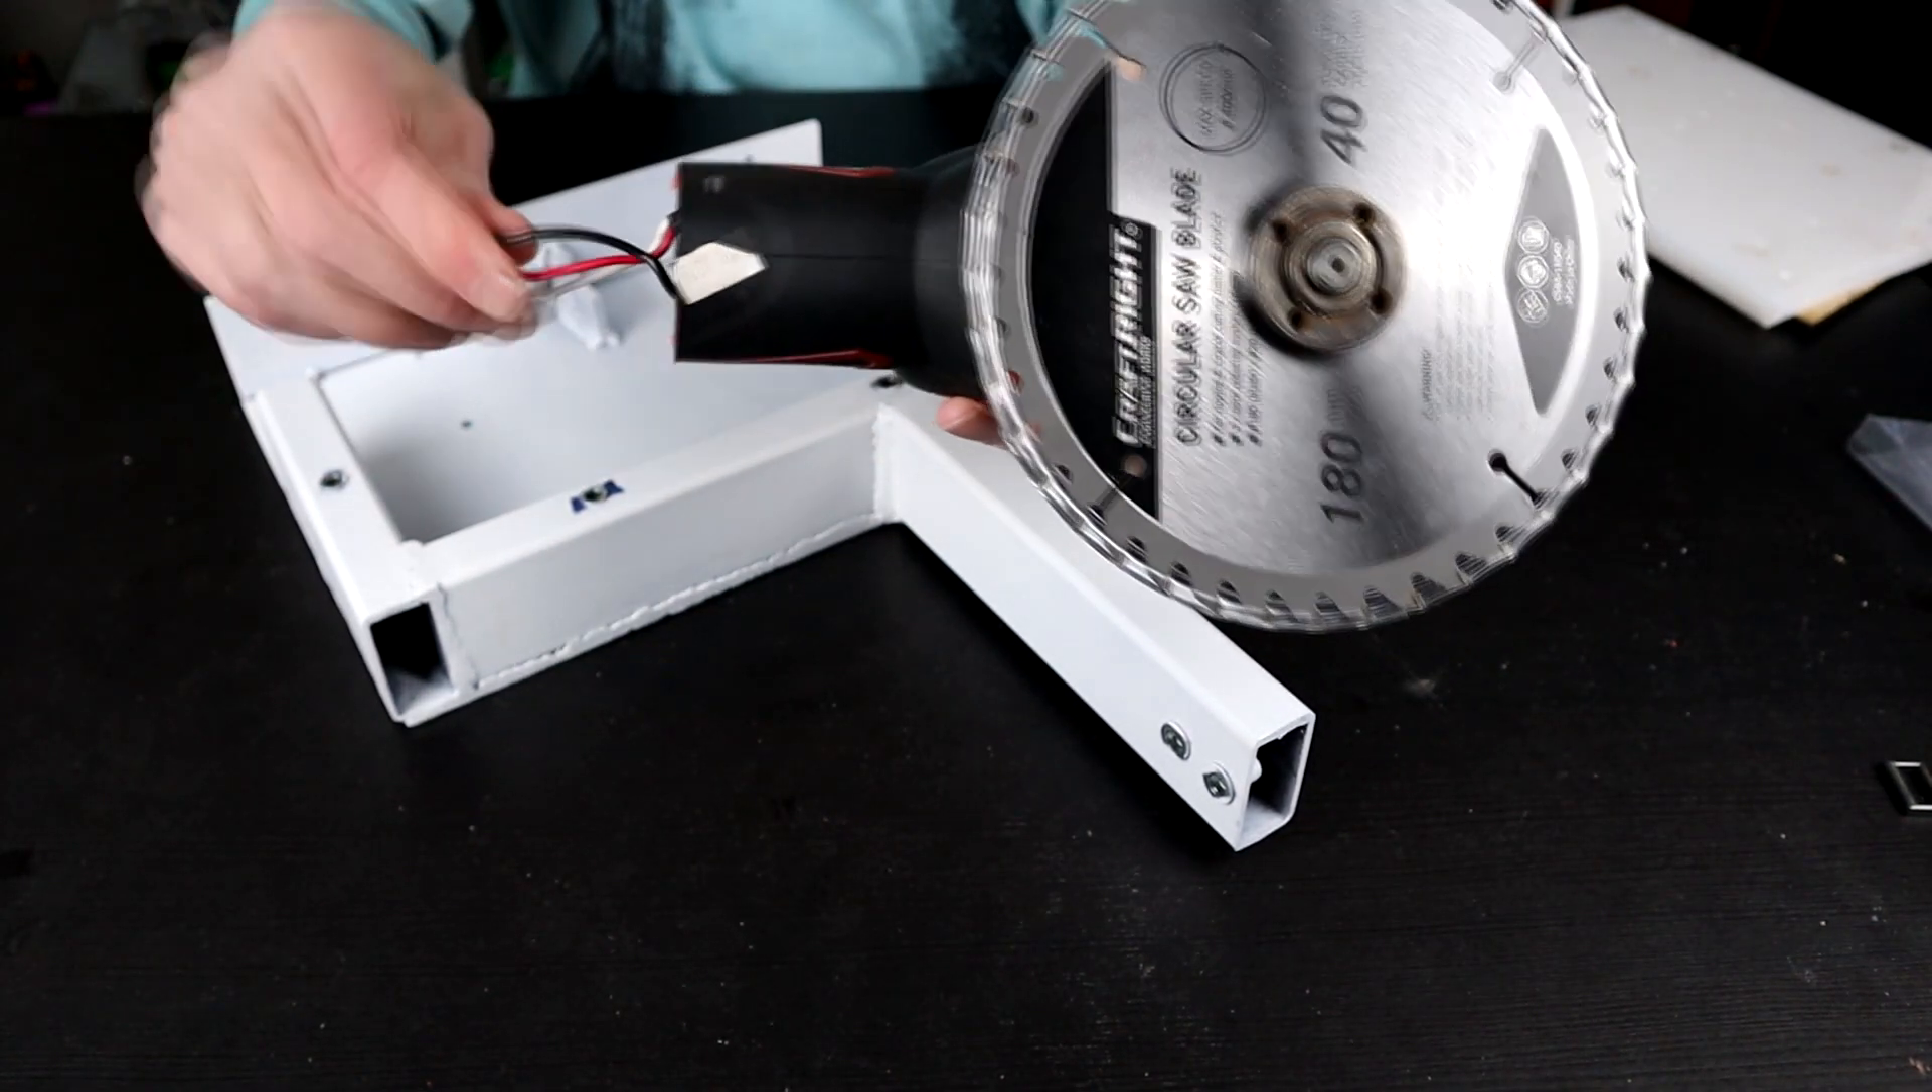And we have a saw blade attached.